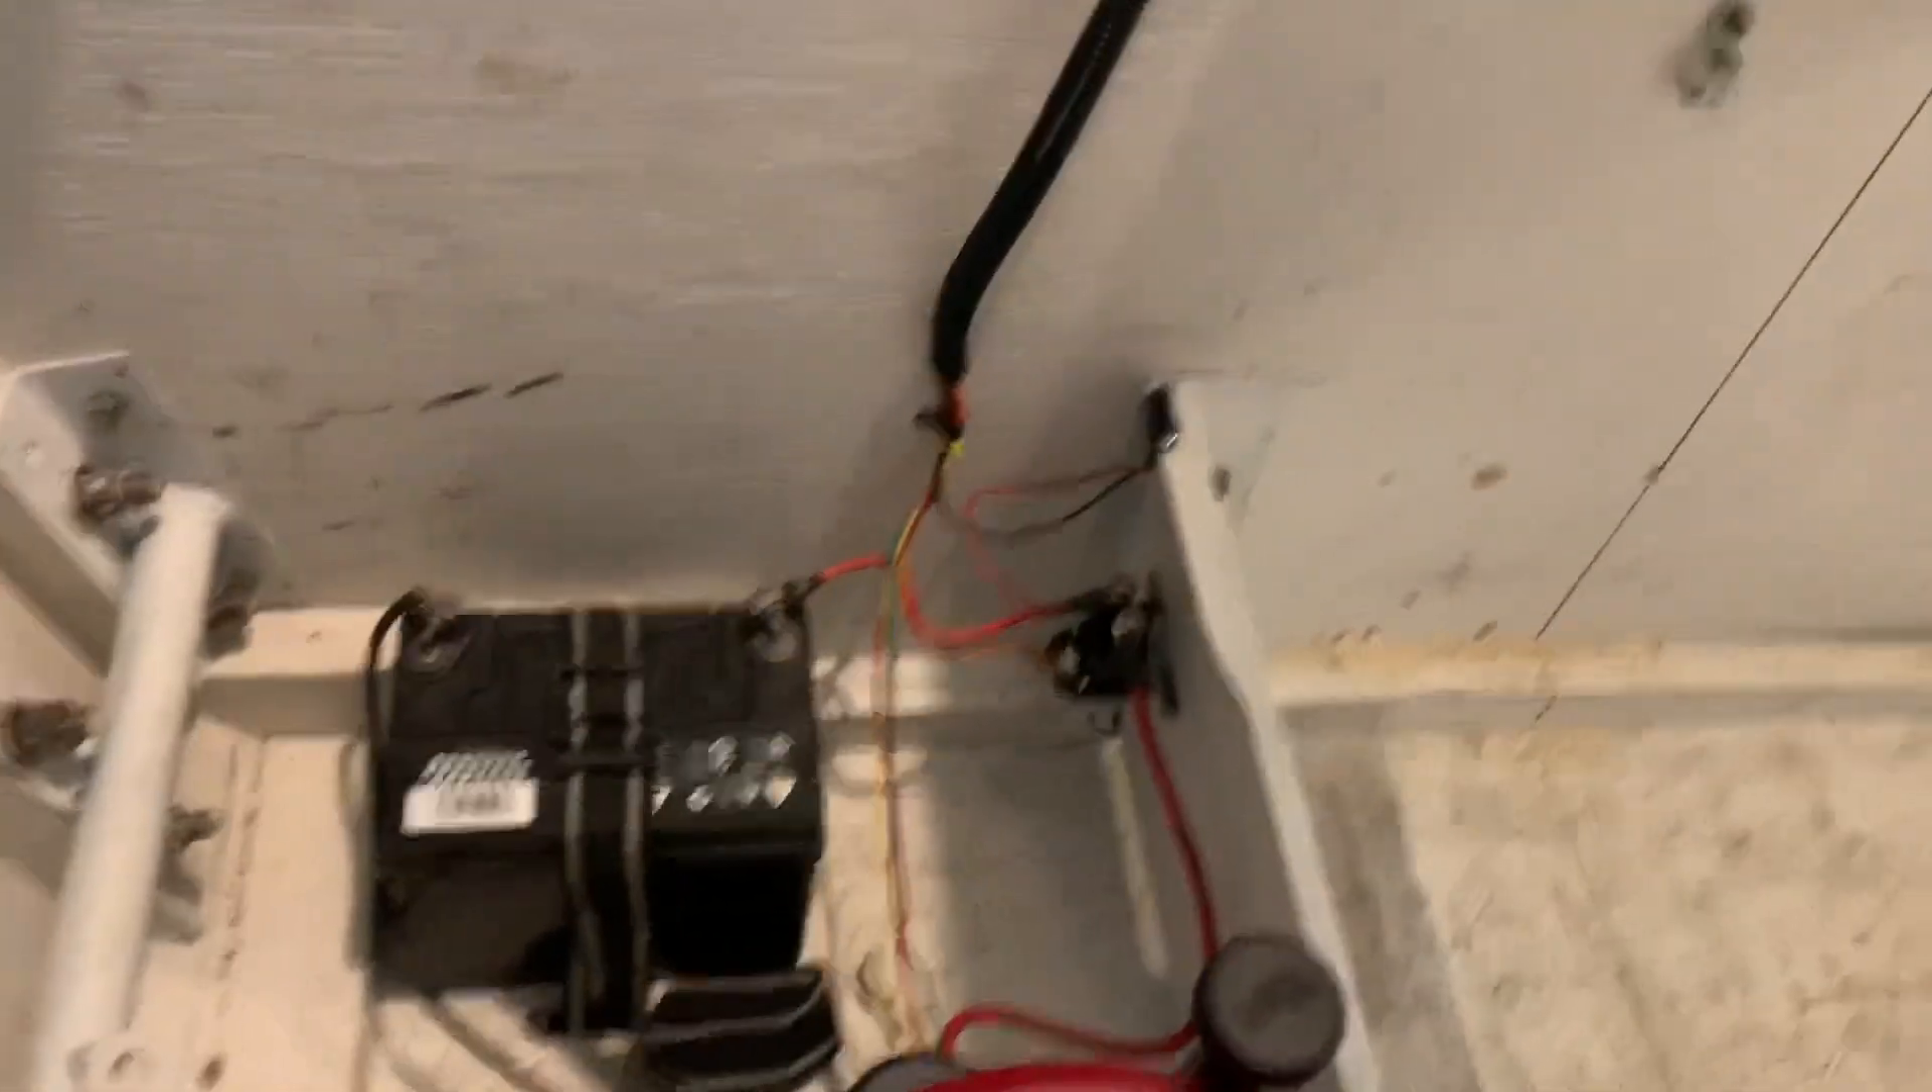You can see the batteries in and everything's wired up.